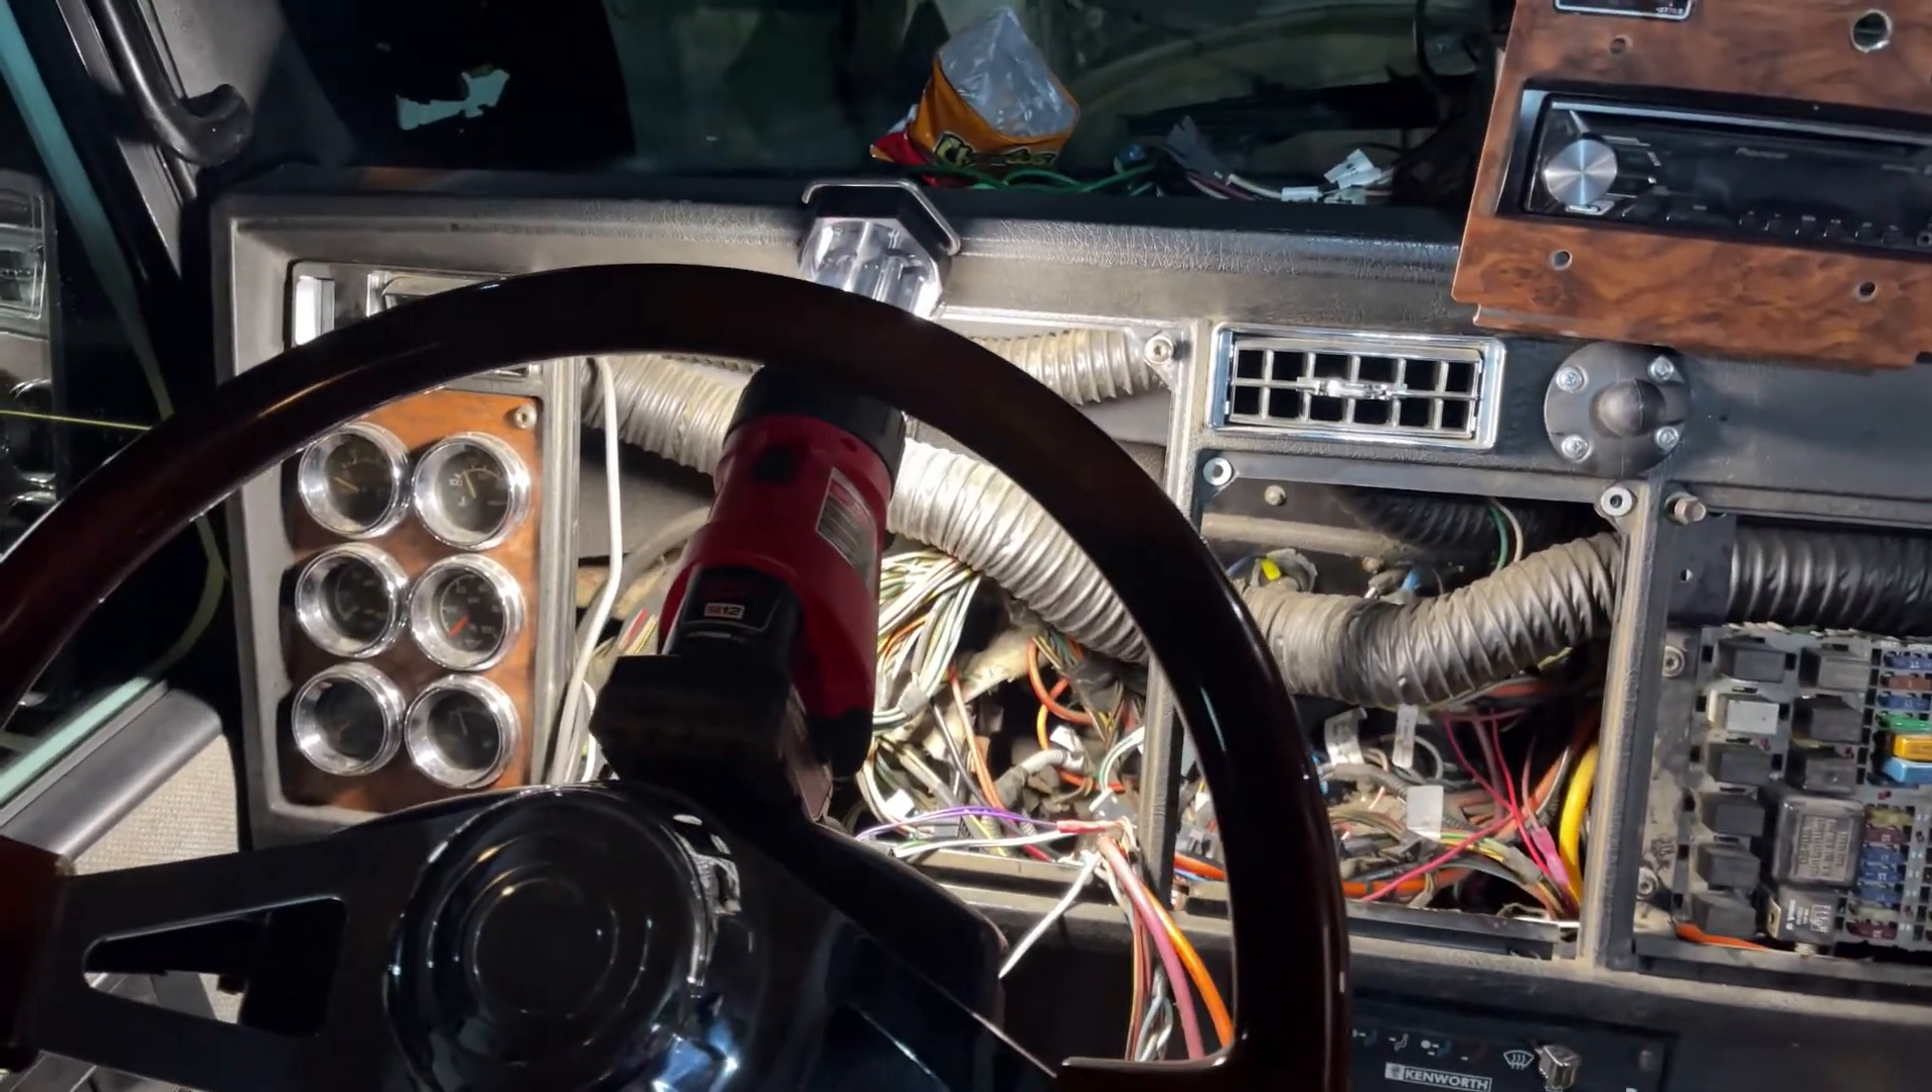As you can tell, I ripped the dash apart already.